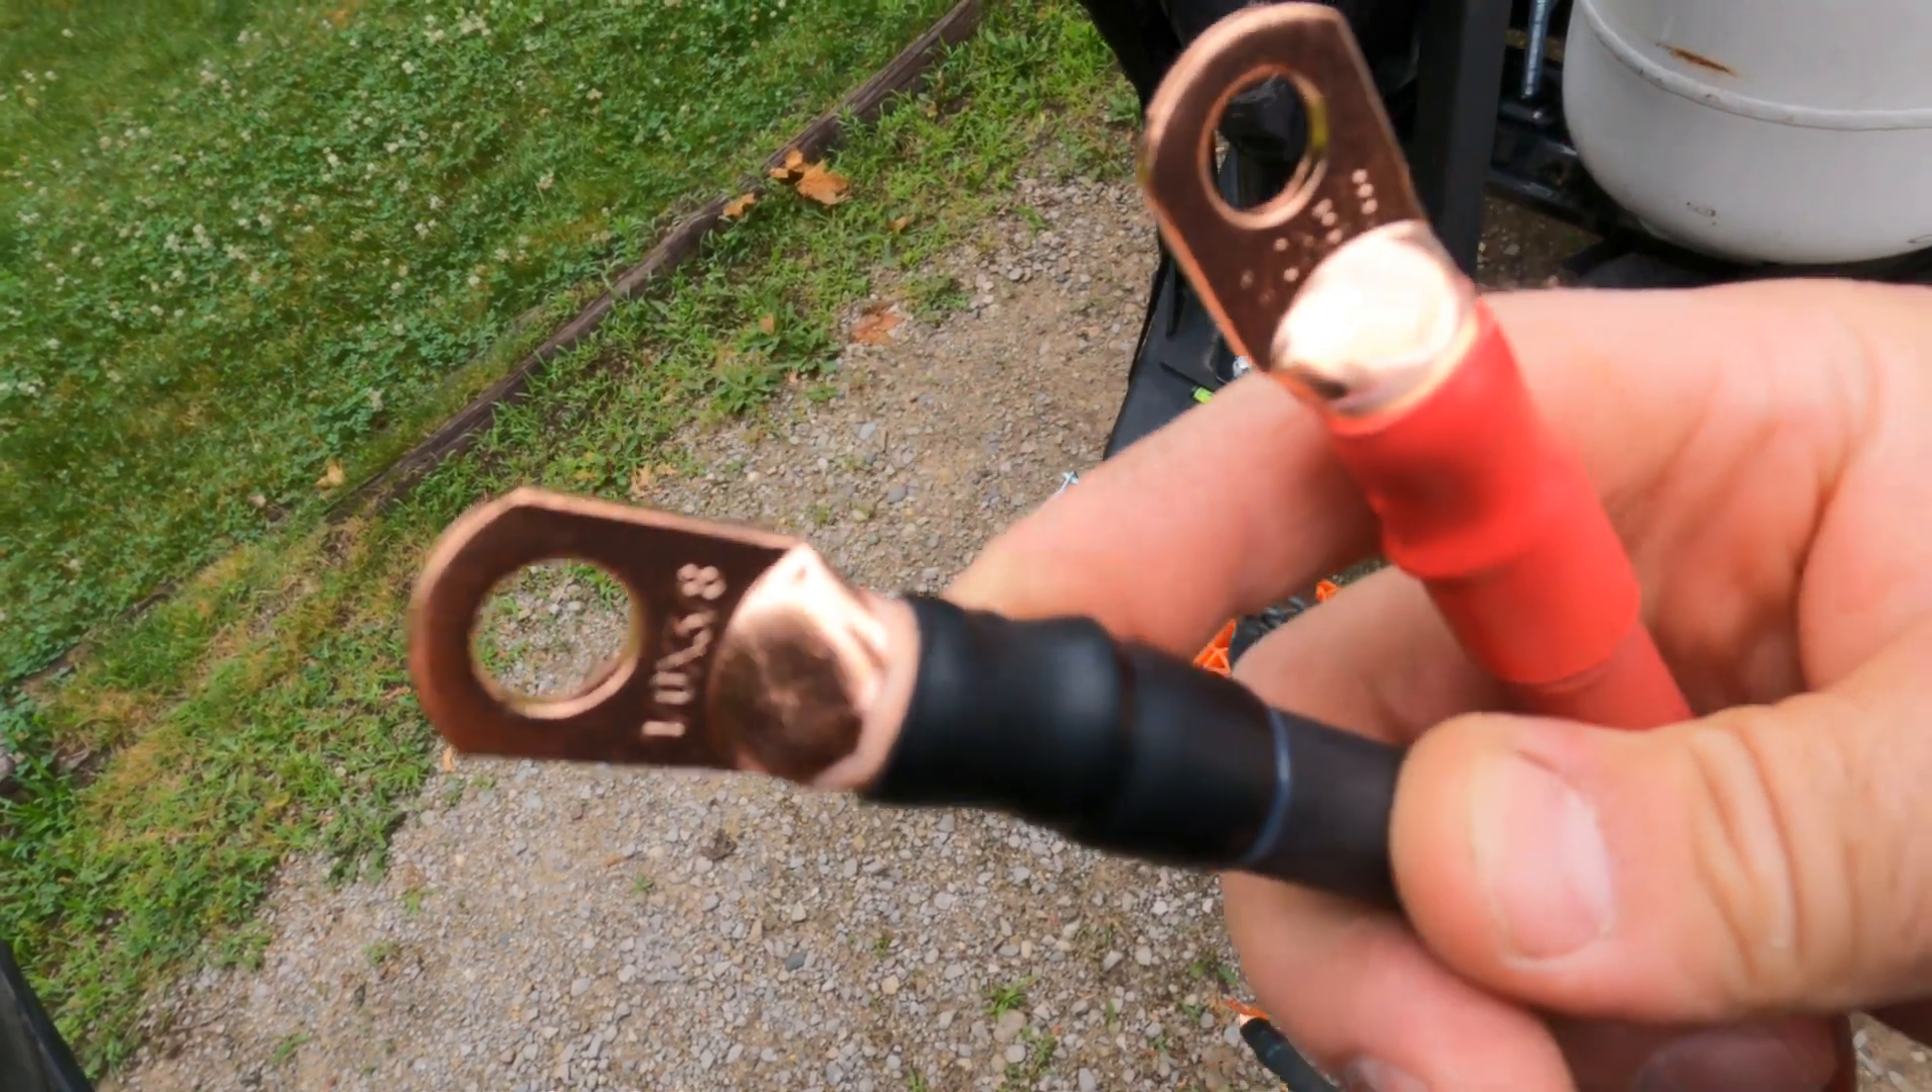All right so i have all my heat shrink set in place and shrunk onto the cables.